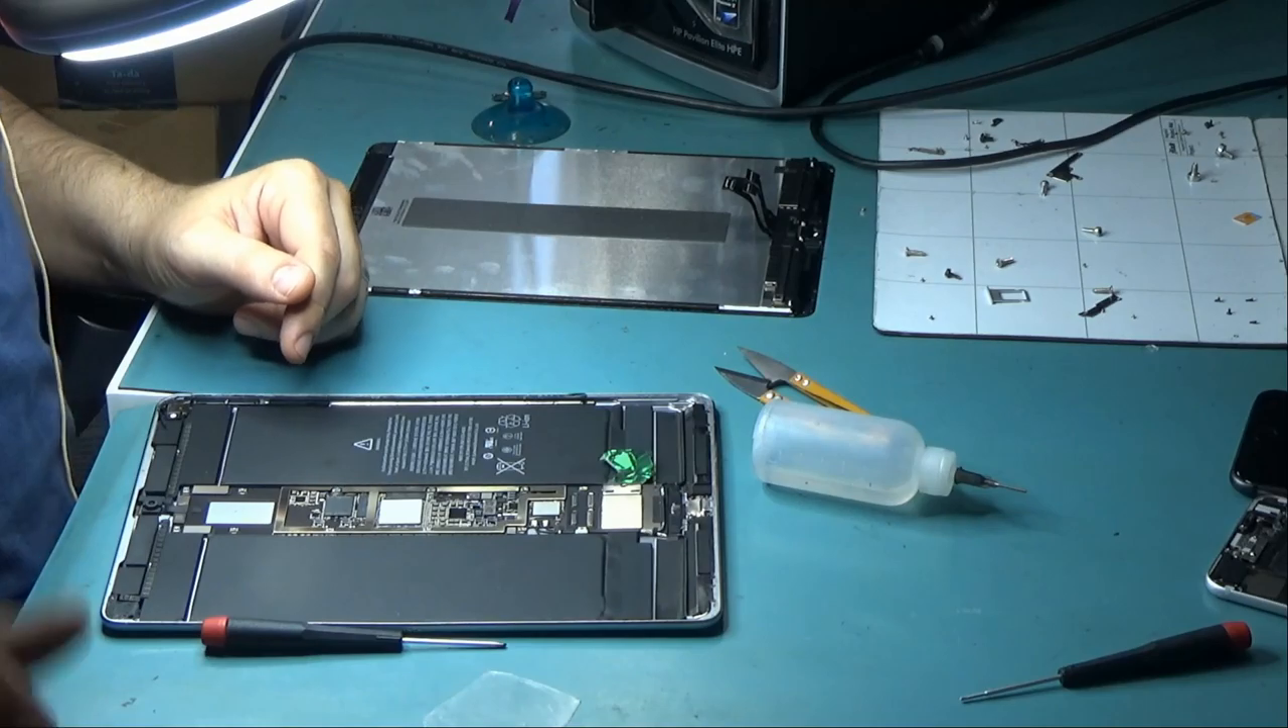Okay so now we exposed the motherboard.